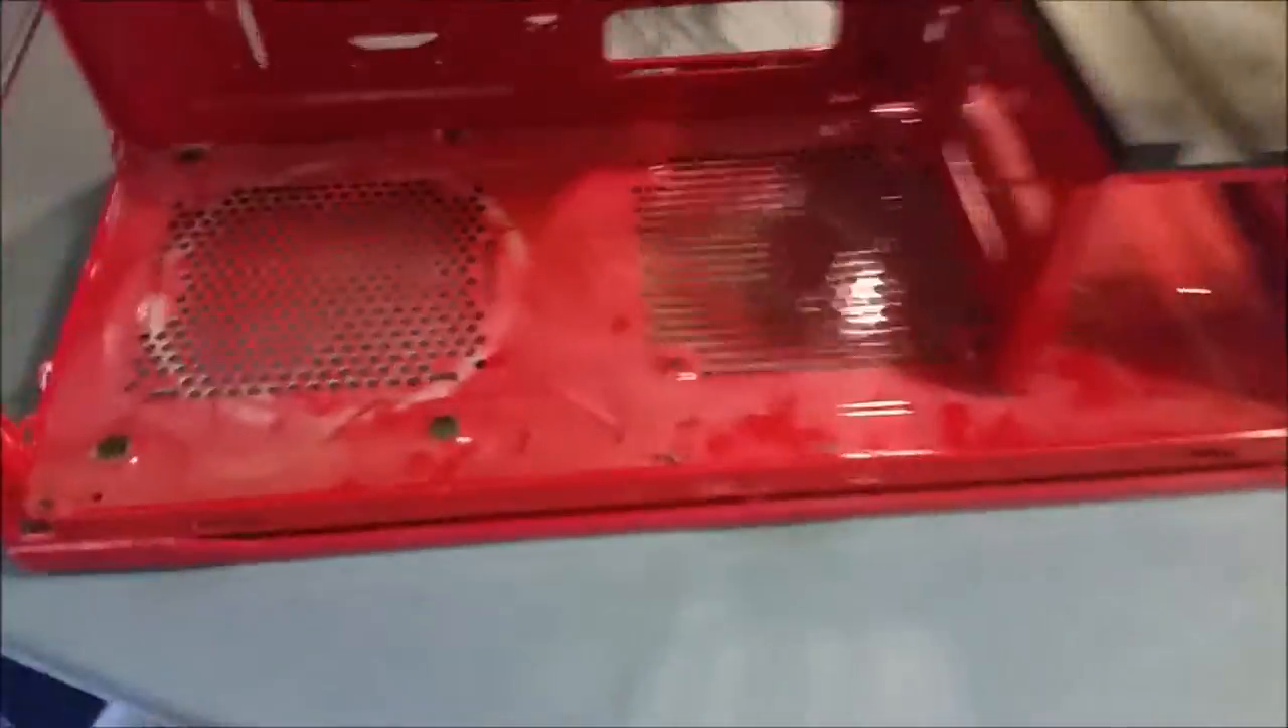All right guys so I am back and it's weird to see my pc like this like there's no fans there's nothing in it and it's really really dirty.